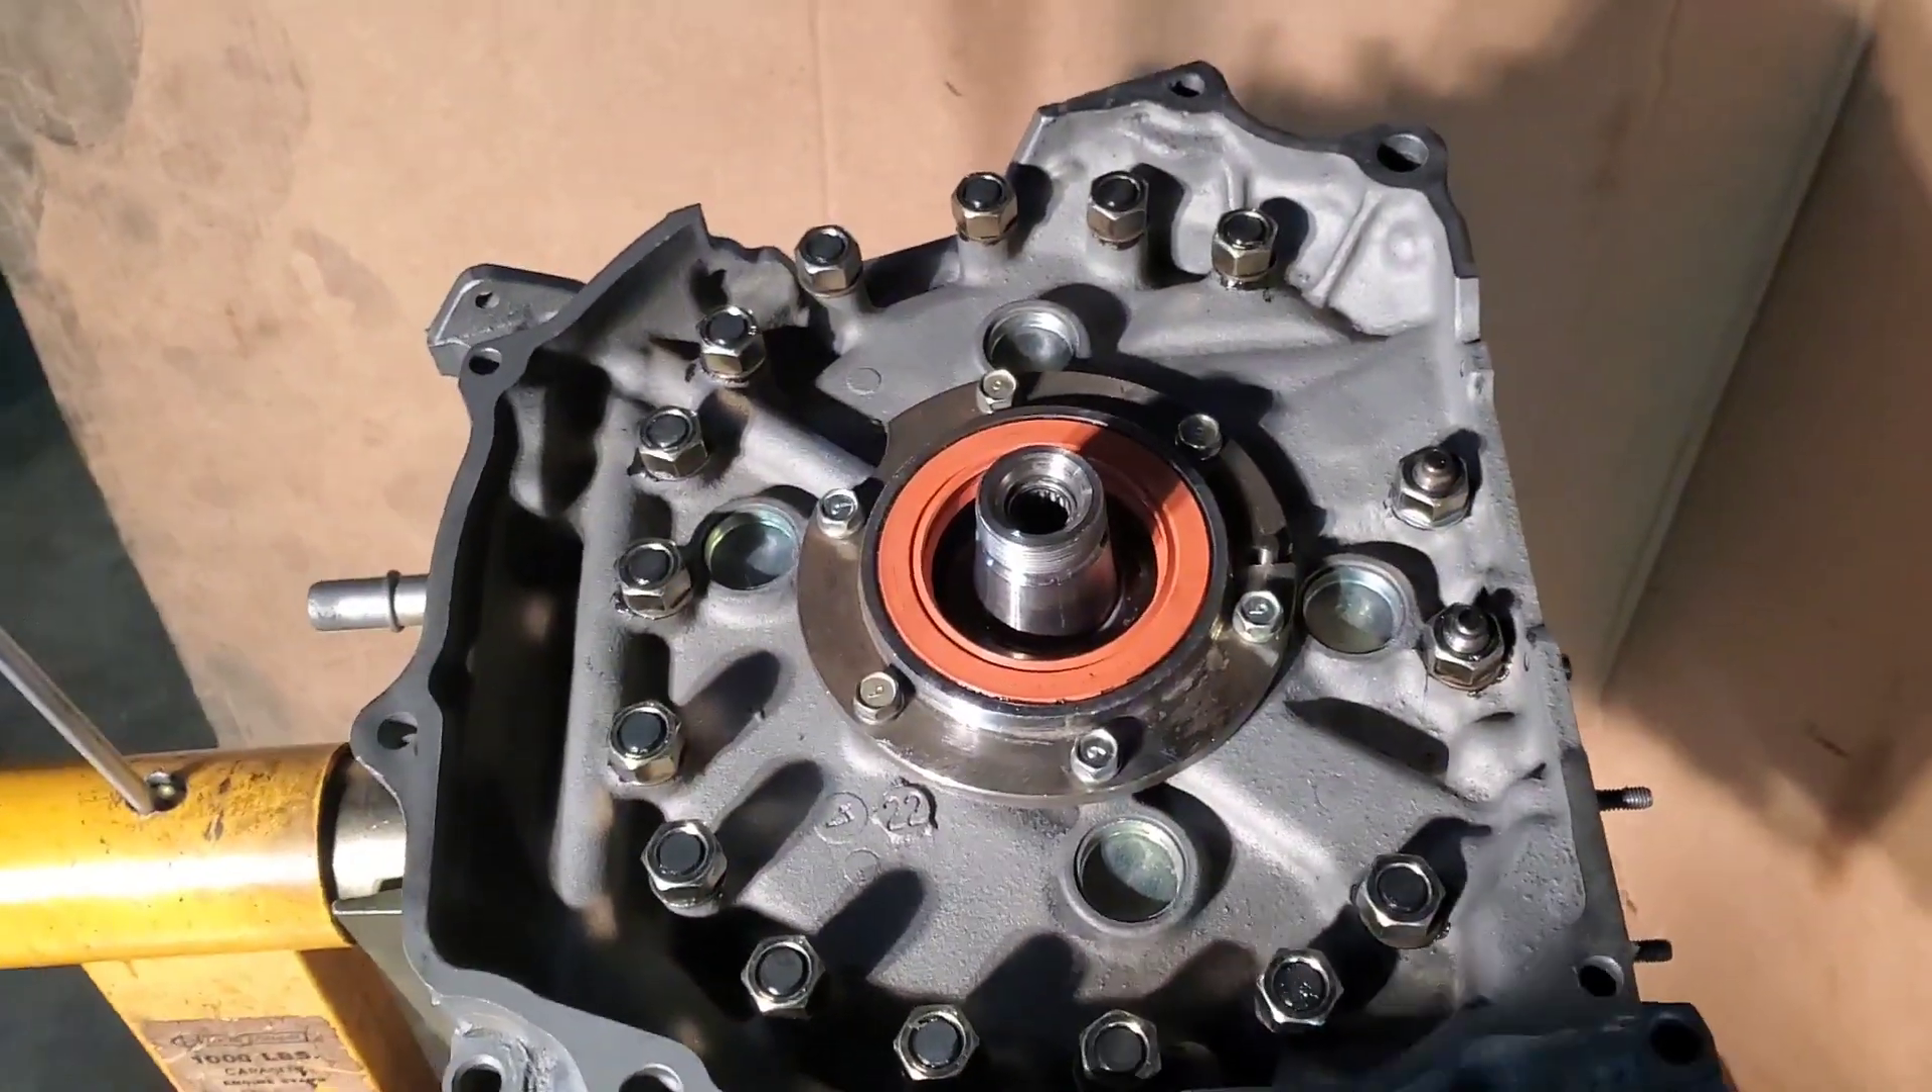We dropped our rear housing on, finished up our hardware.